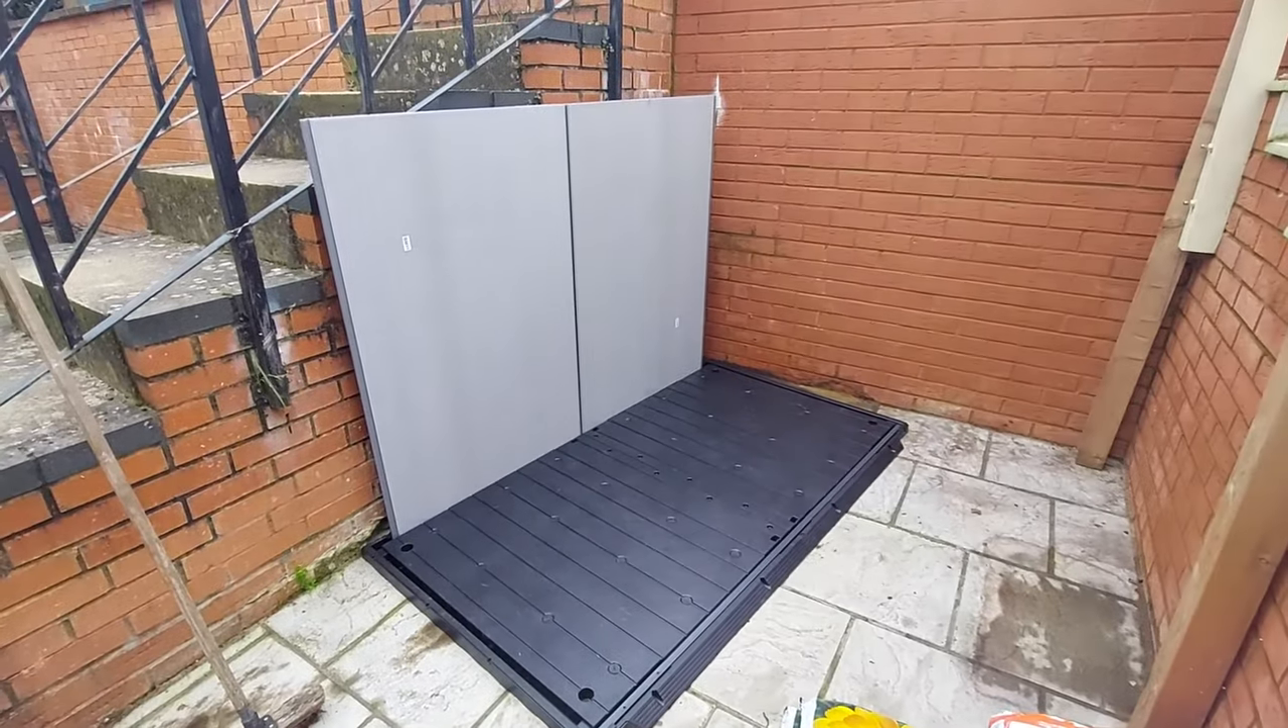So I just assembled the base and I've got the back fit up.